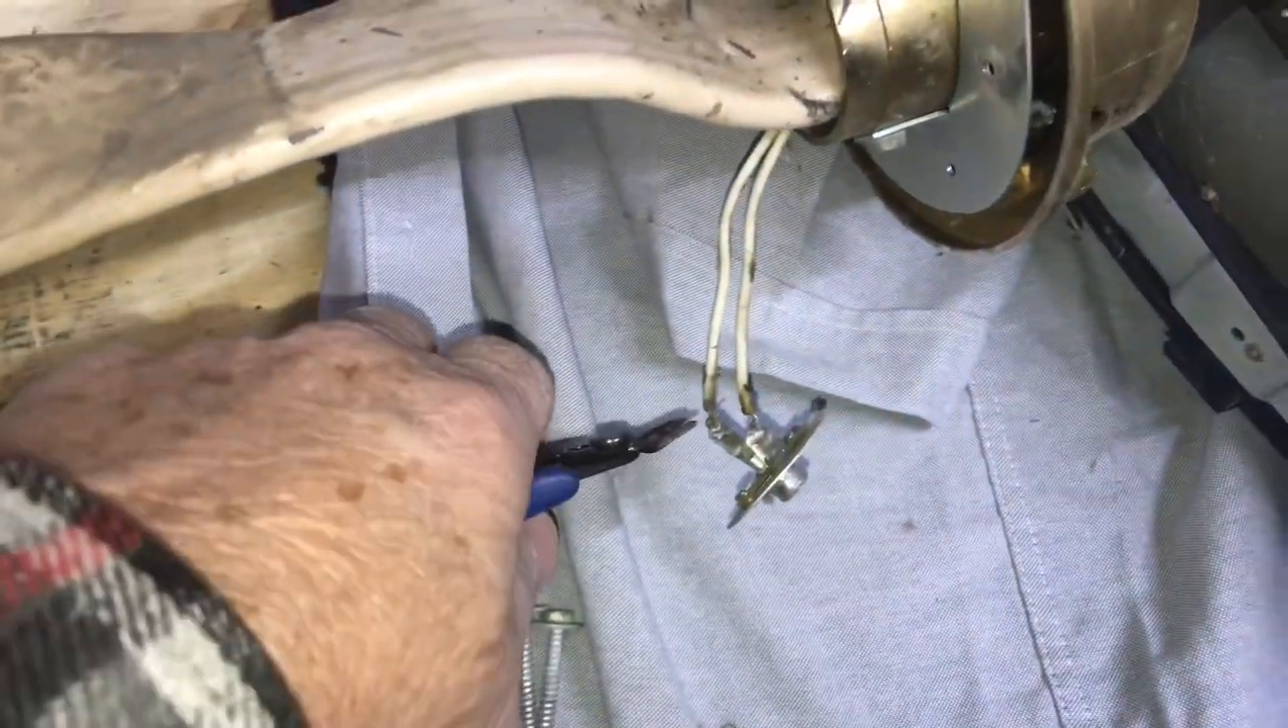We got the two audio wires going to this jack down here.